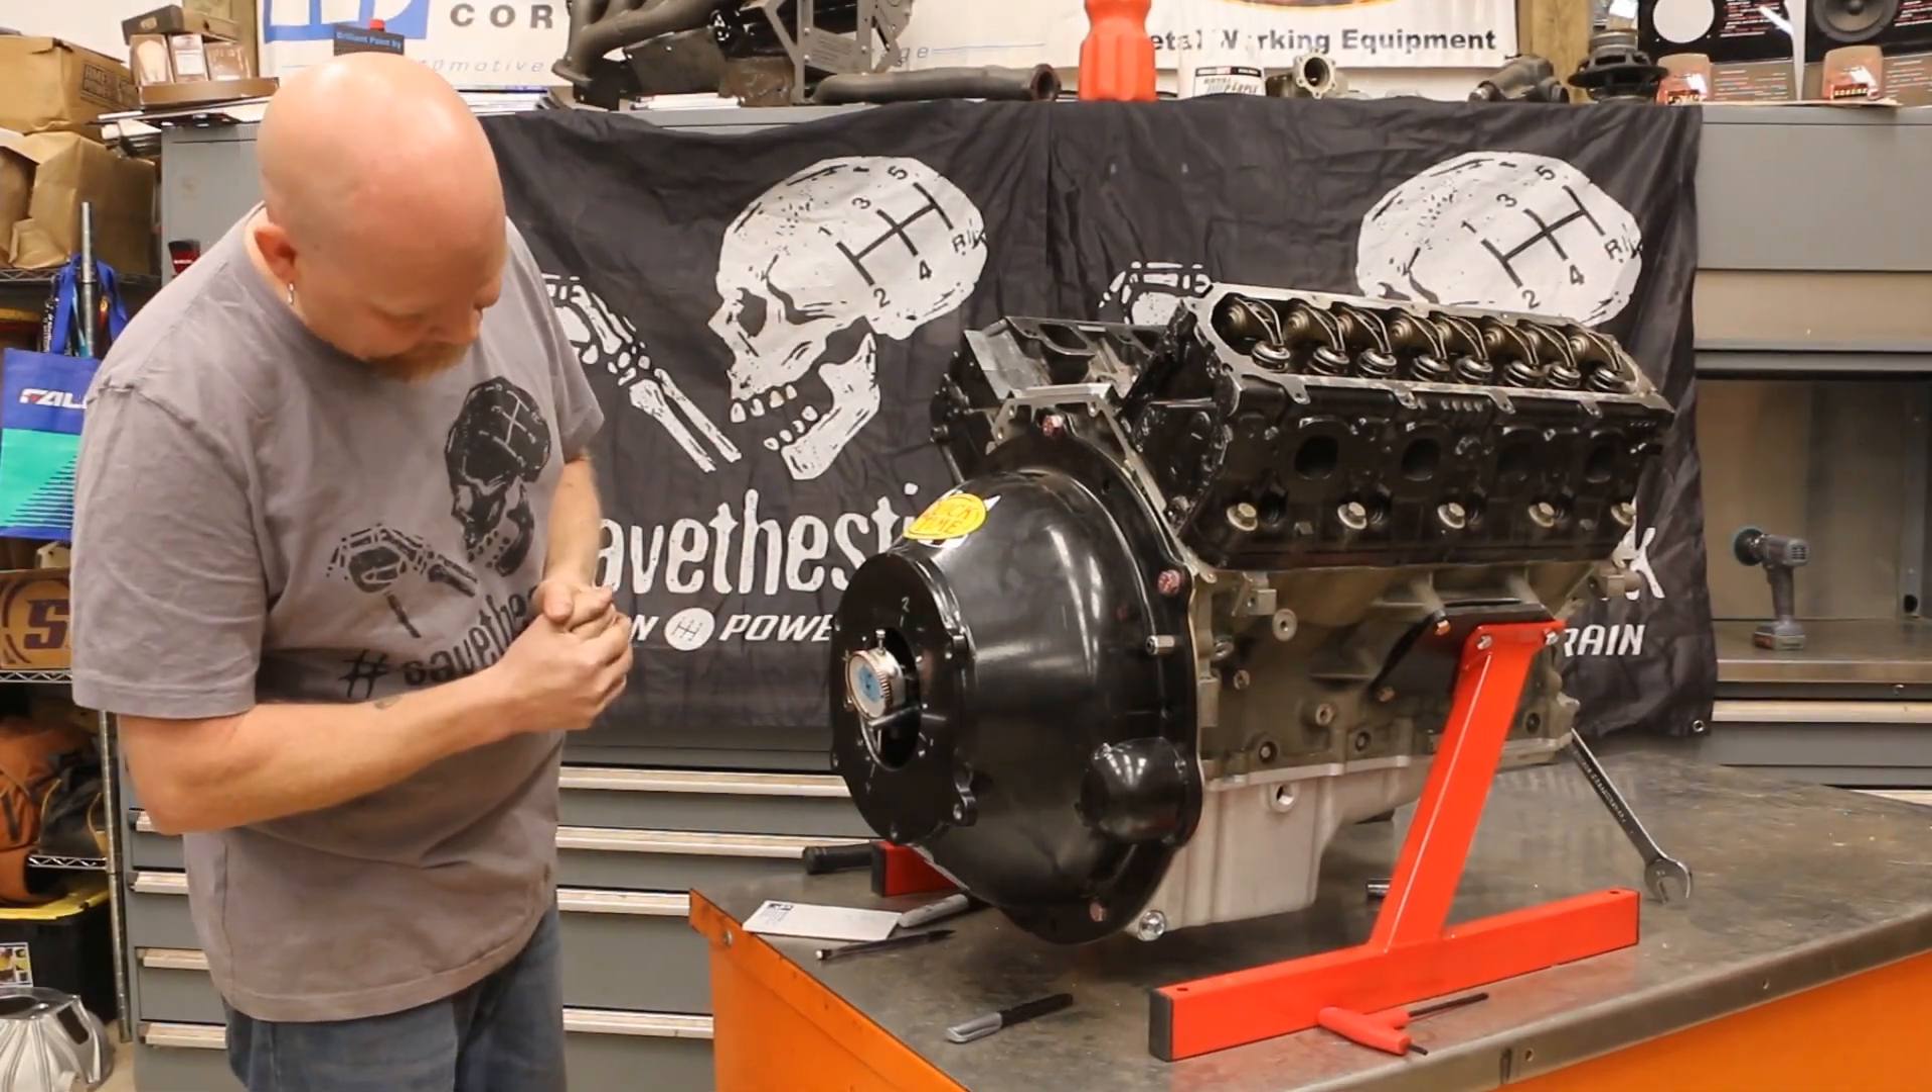Okay so now now we put the bell housing back on. We've got our bell housing installed again.